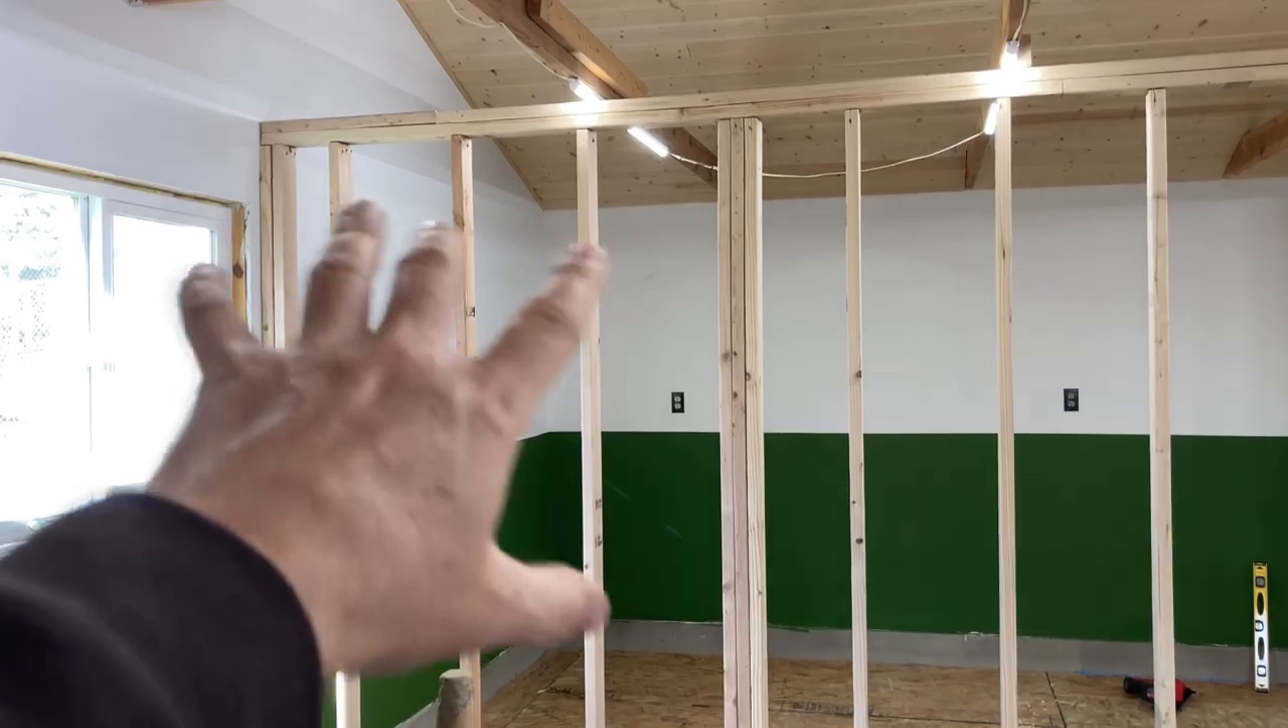Last night, after I shut the camera off, I finished framing this partition out.